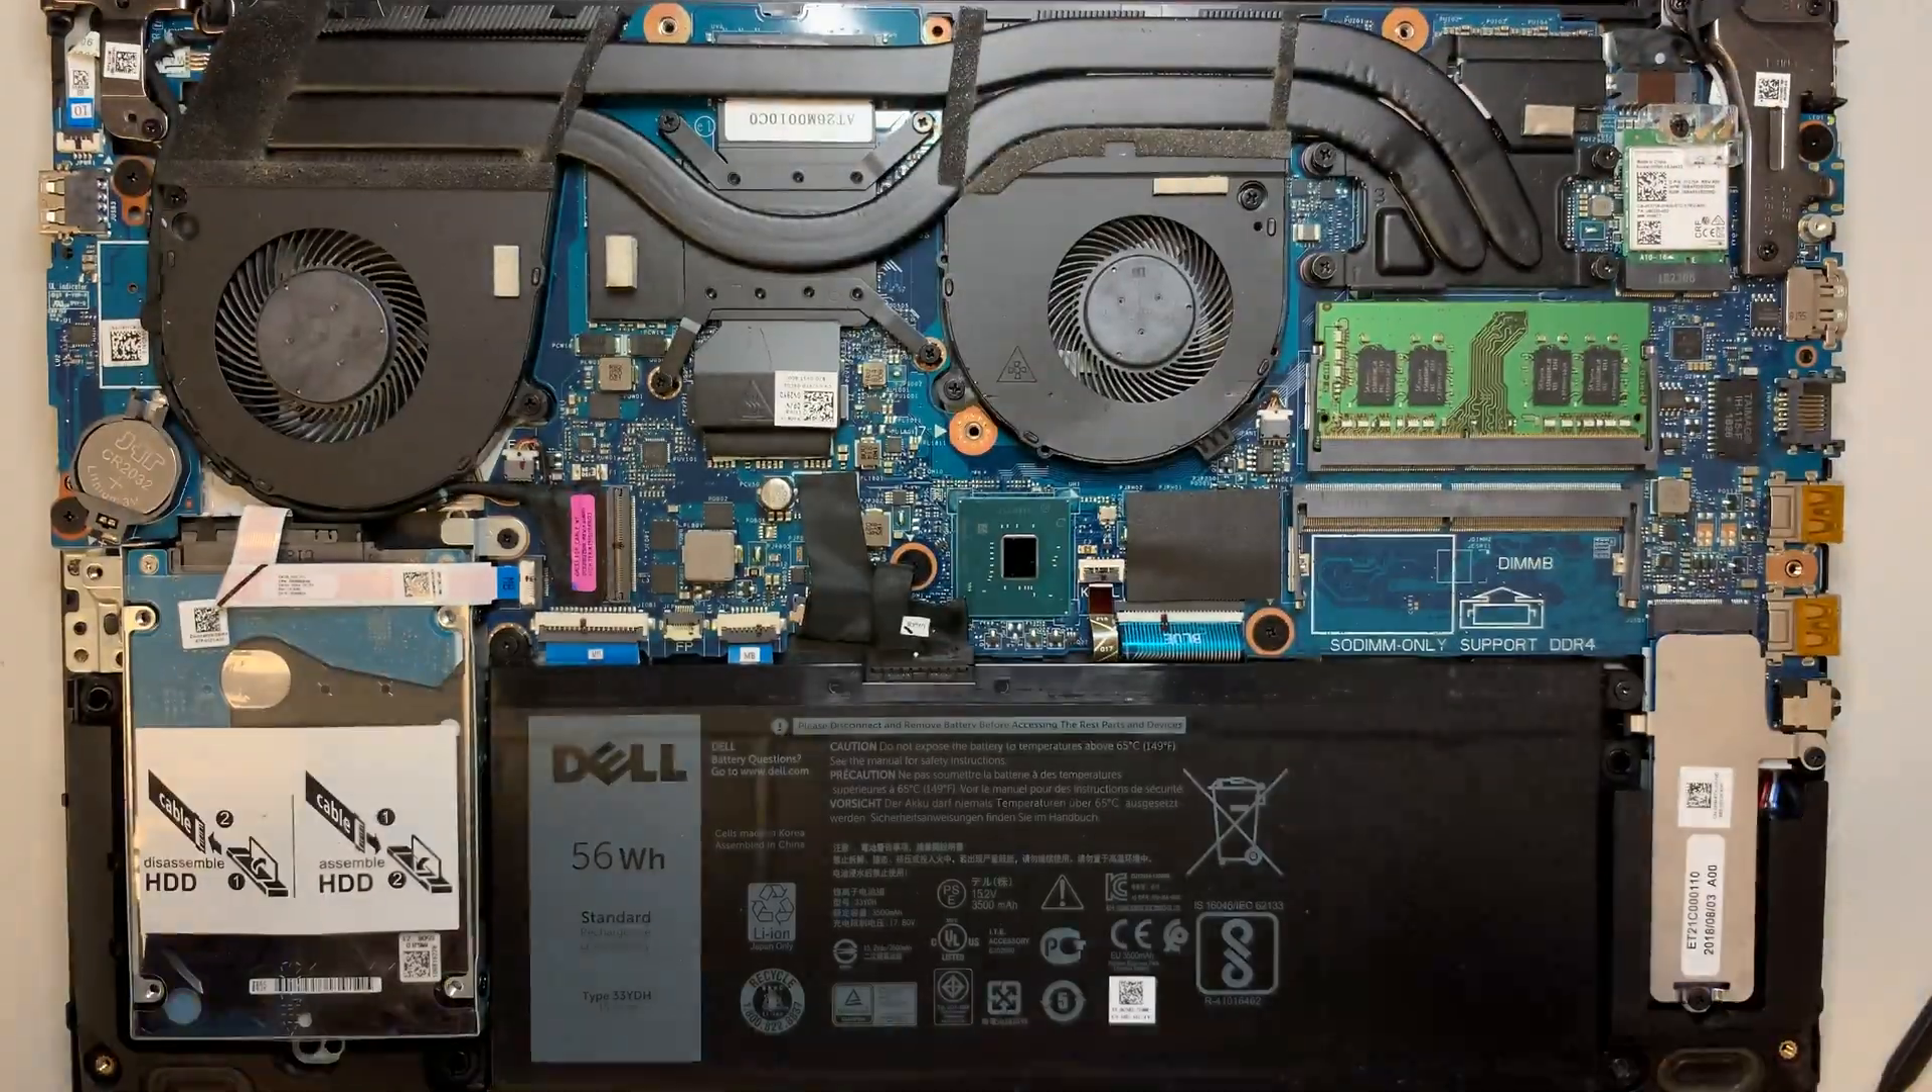Okay so once the back plate is removed you get to see your entire computer here.